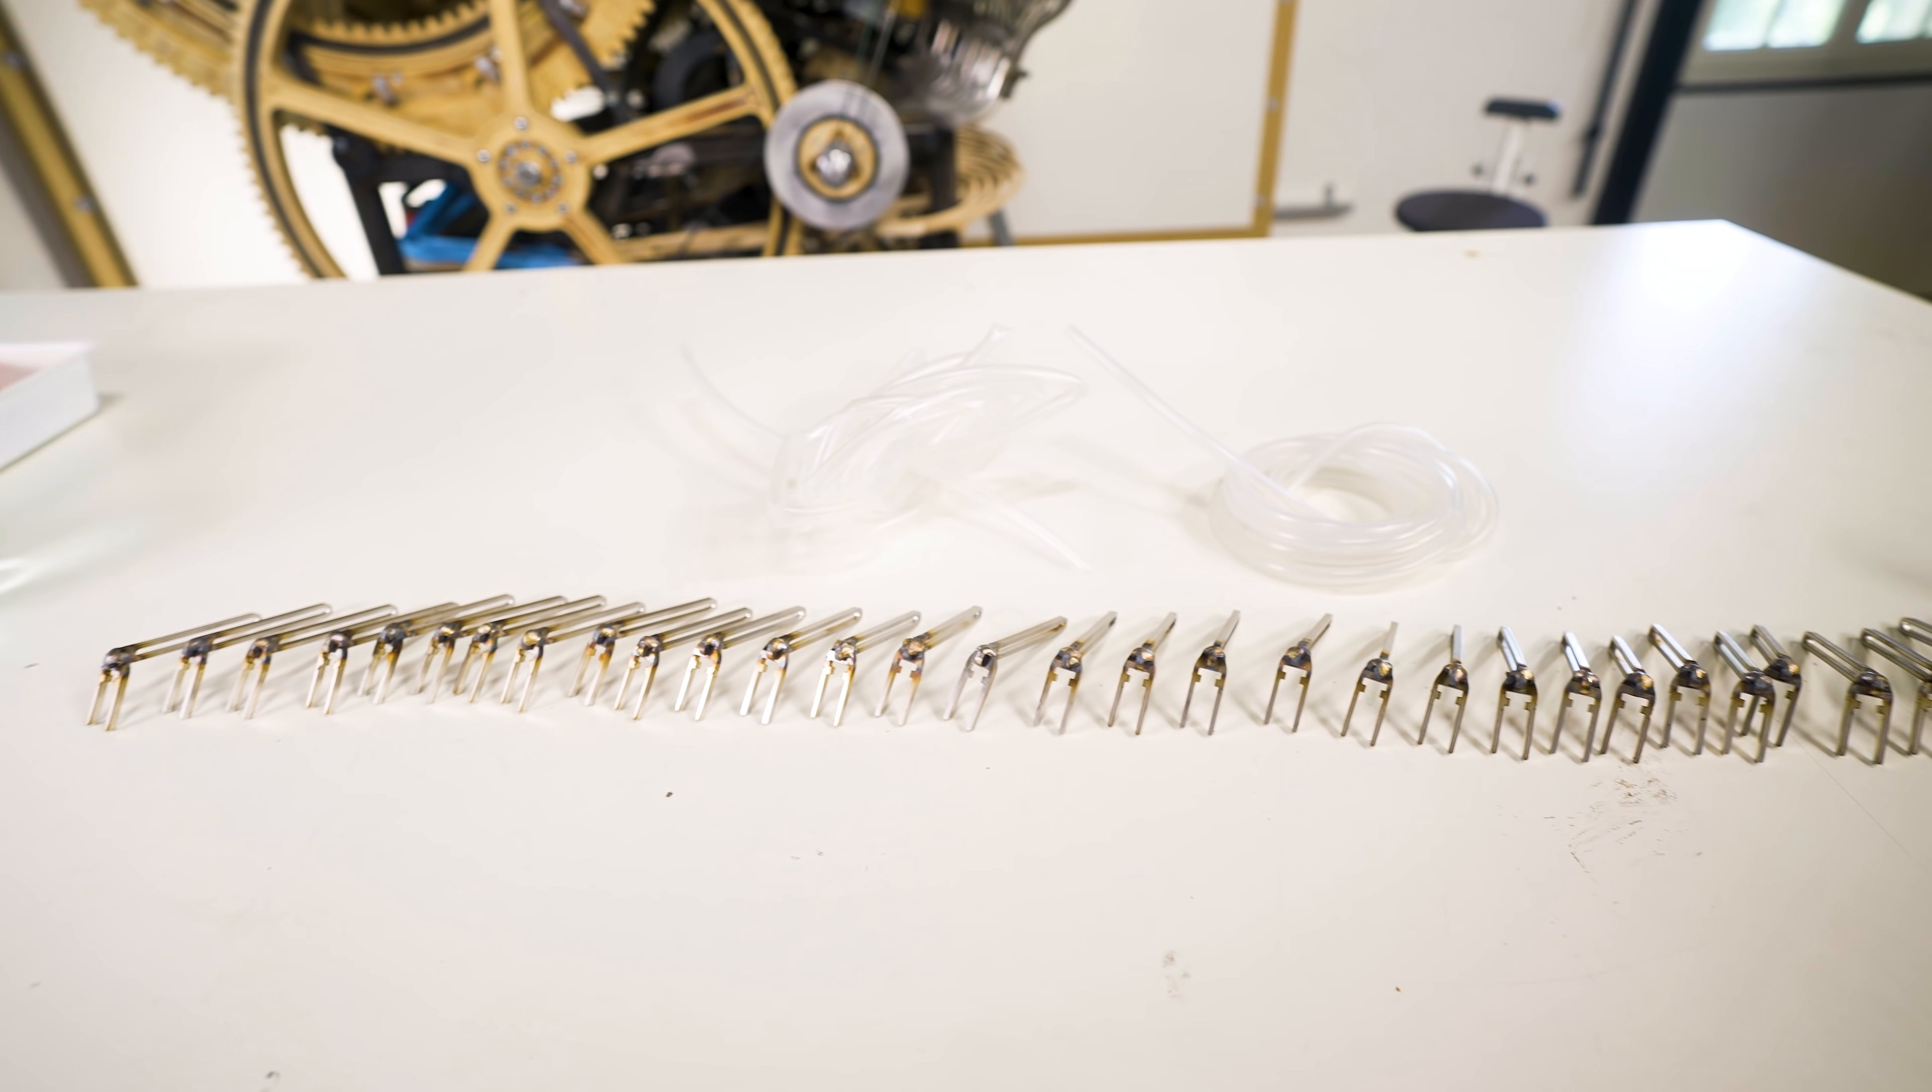I have all the 32 arms put together and now I can start with one of the most important design aspects of this design, silence.